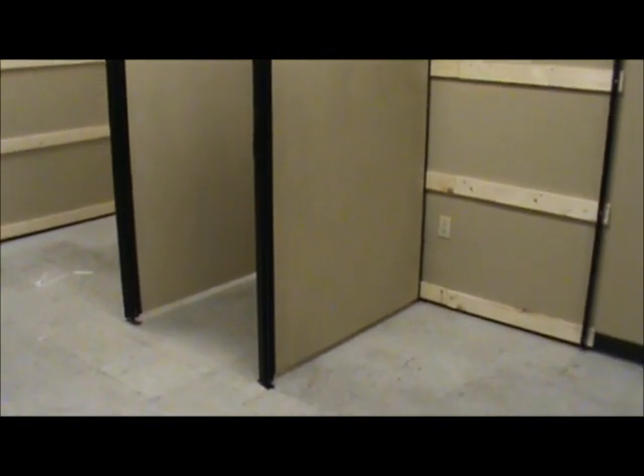Alright, as you can see now we have the next fitting room panel and post in place.